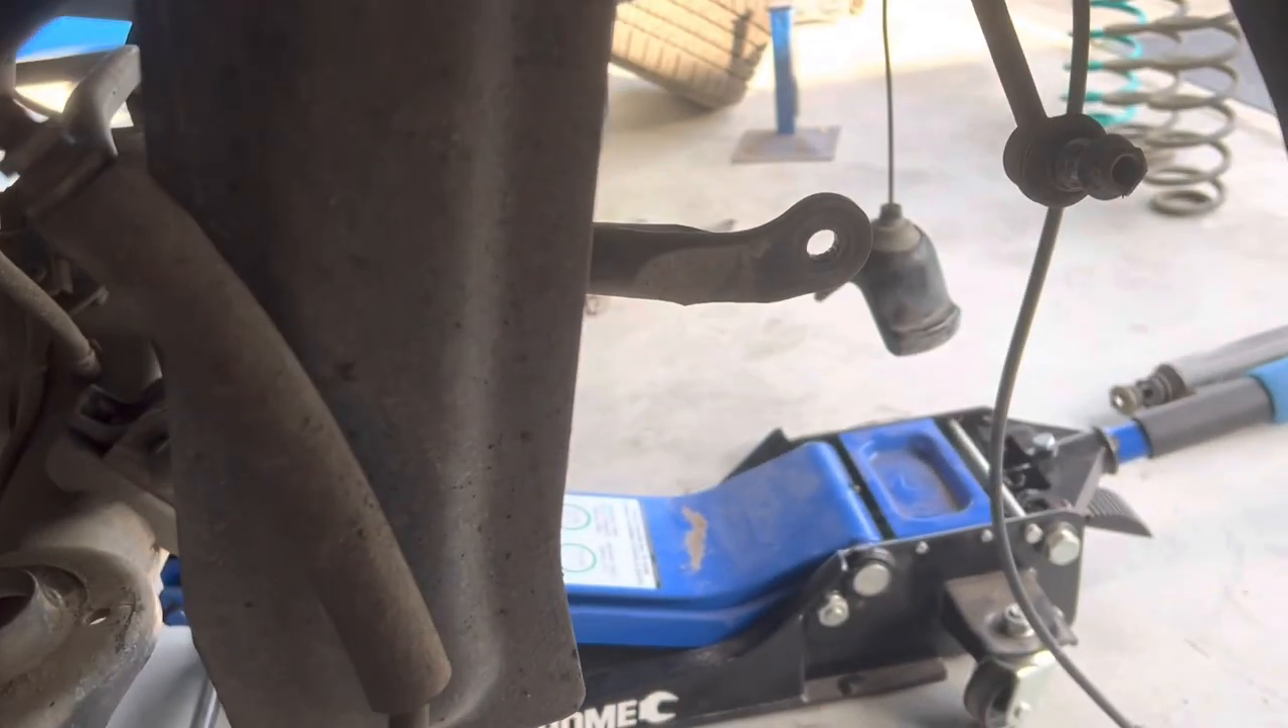To give myself some extra clearance, I've gone ahead and removed the sway bar link pin from this side.